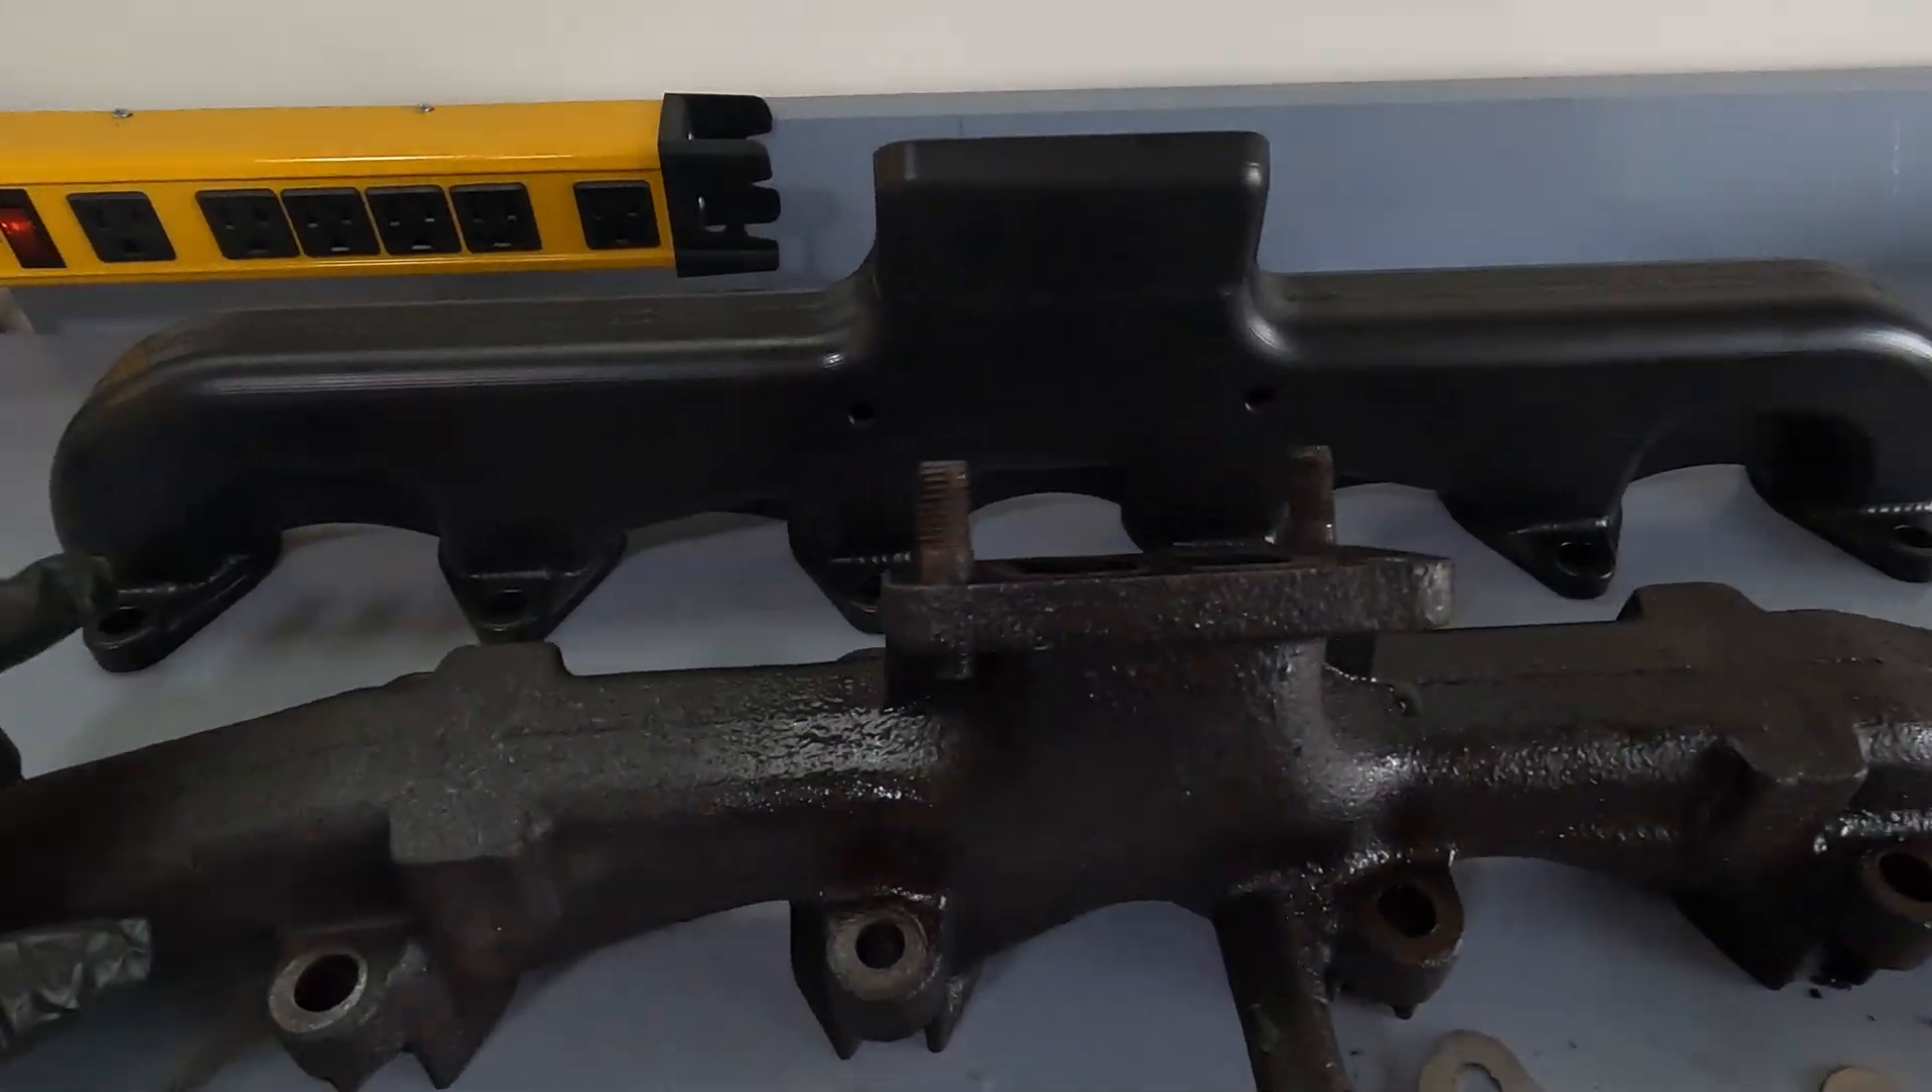Okay so now we've got the old manifold off and I just I'm gonna put them side by side just for a comparison here.